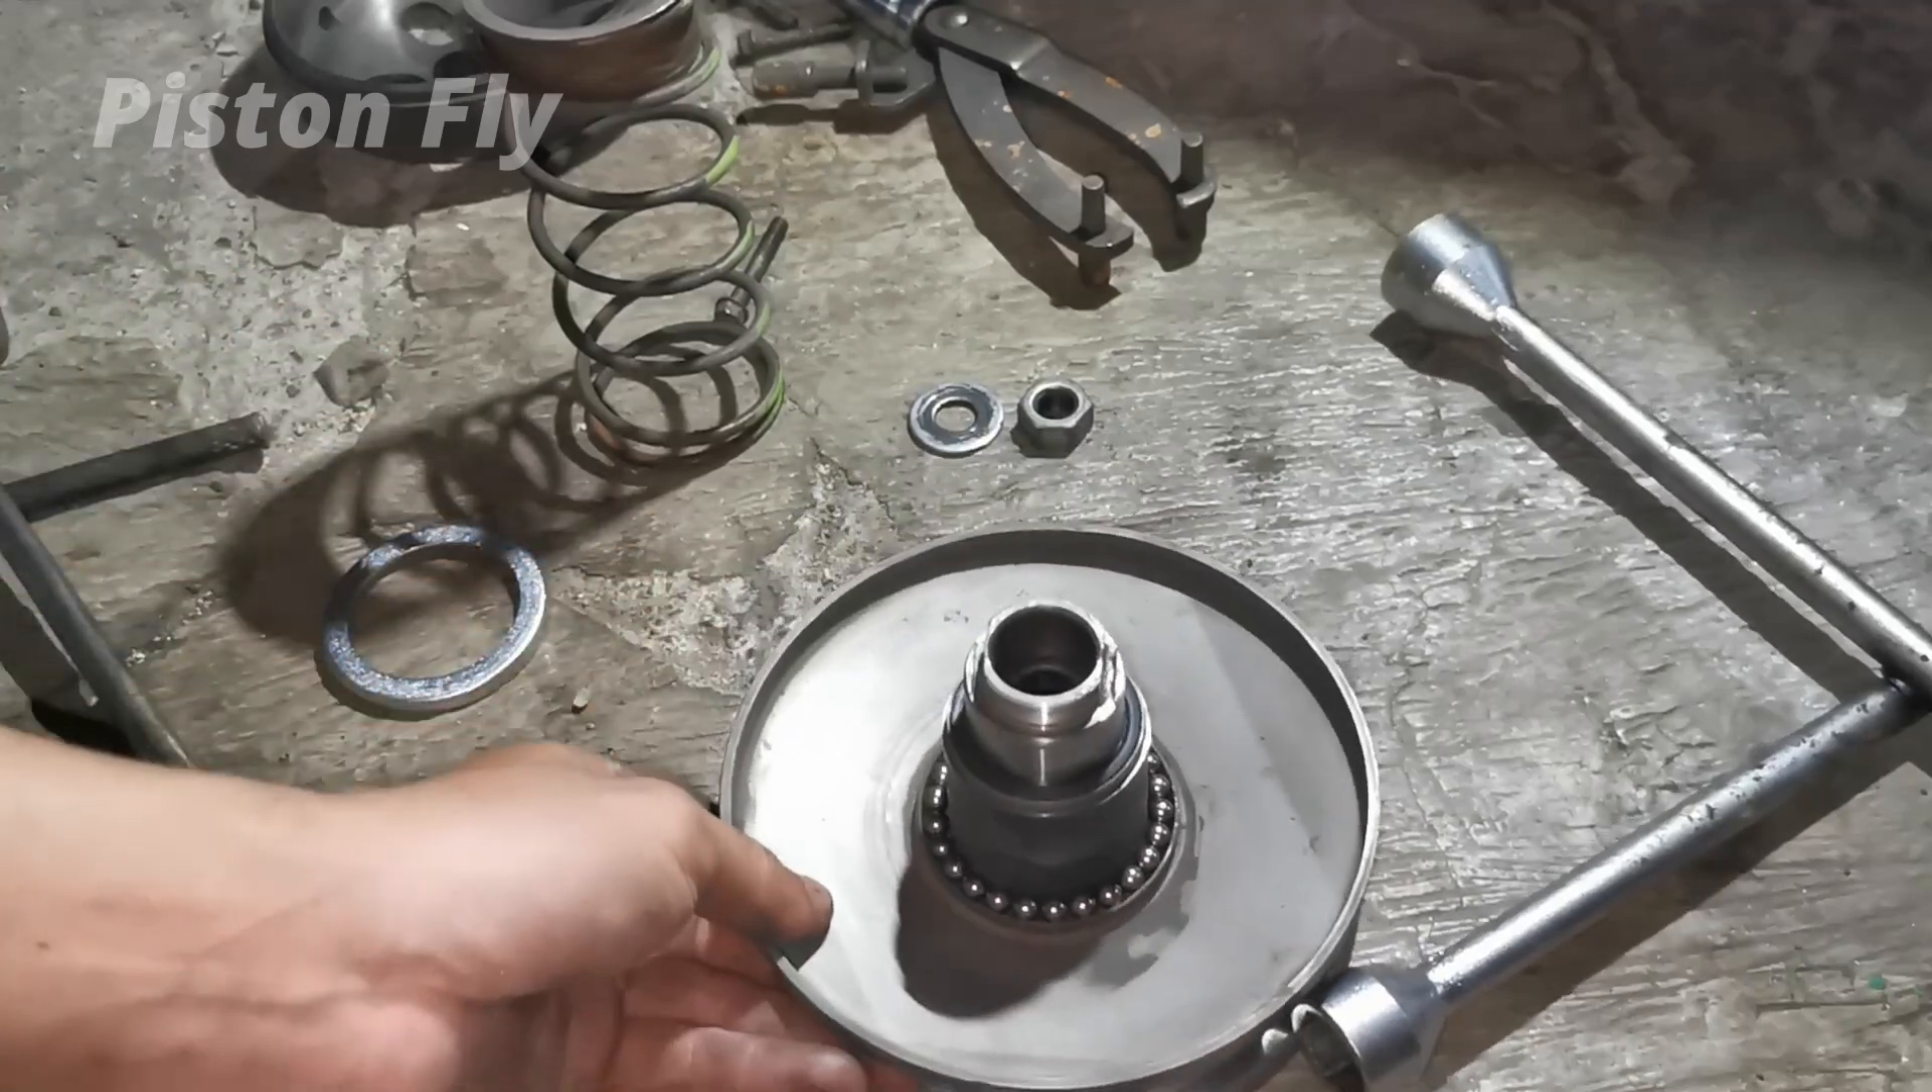Nah ini dia udah kepasang semua untuk pelornya.